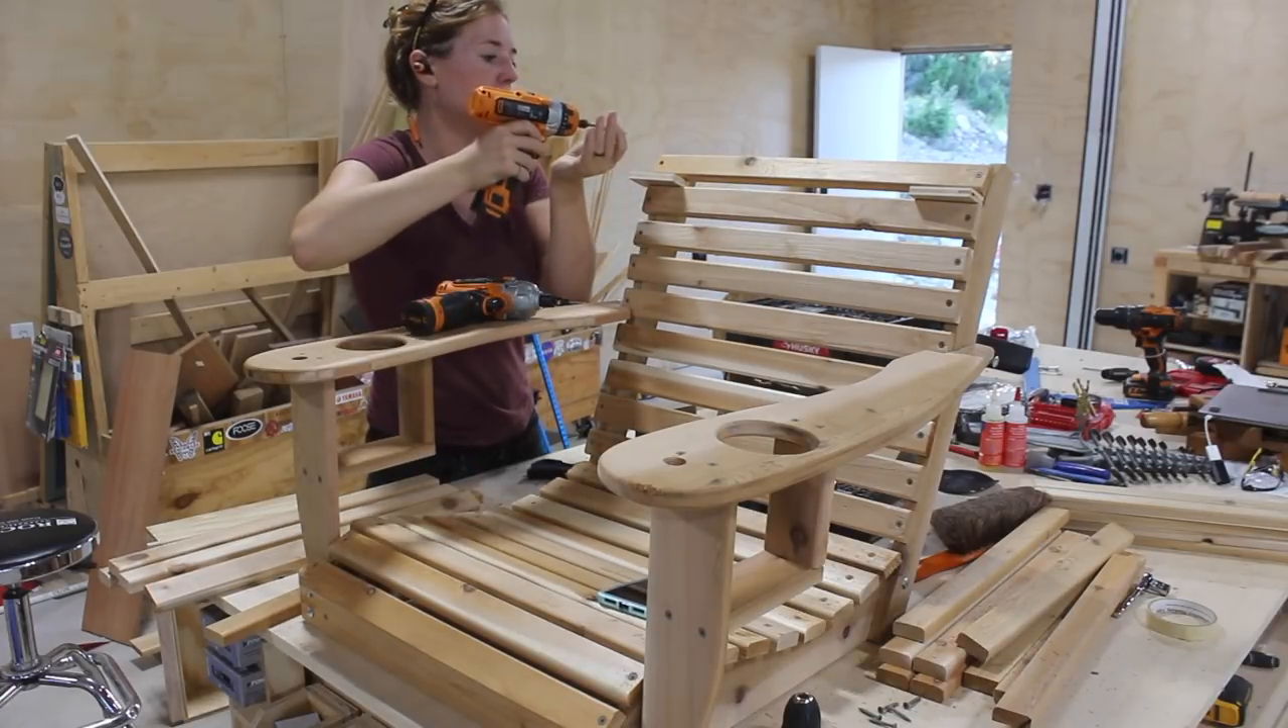Once all of the slats on the bottom were attached, I repeated the process for the back of the swing.